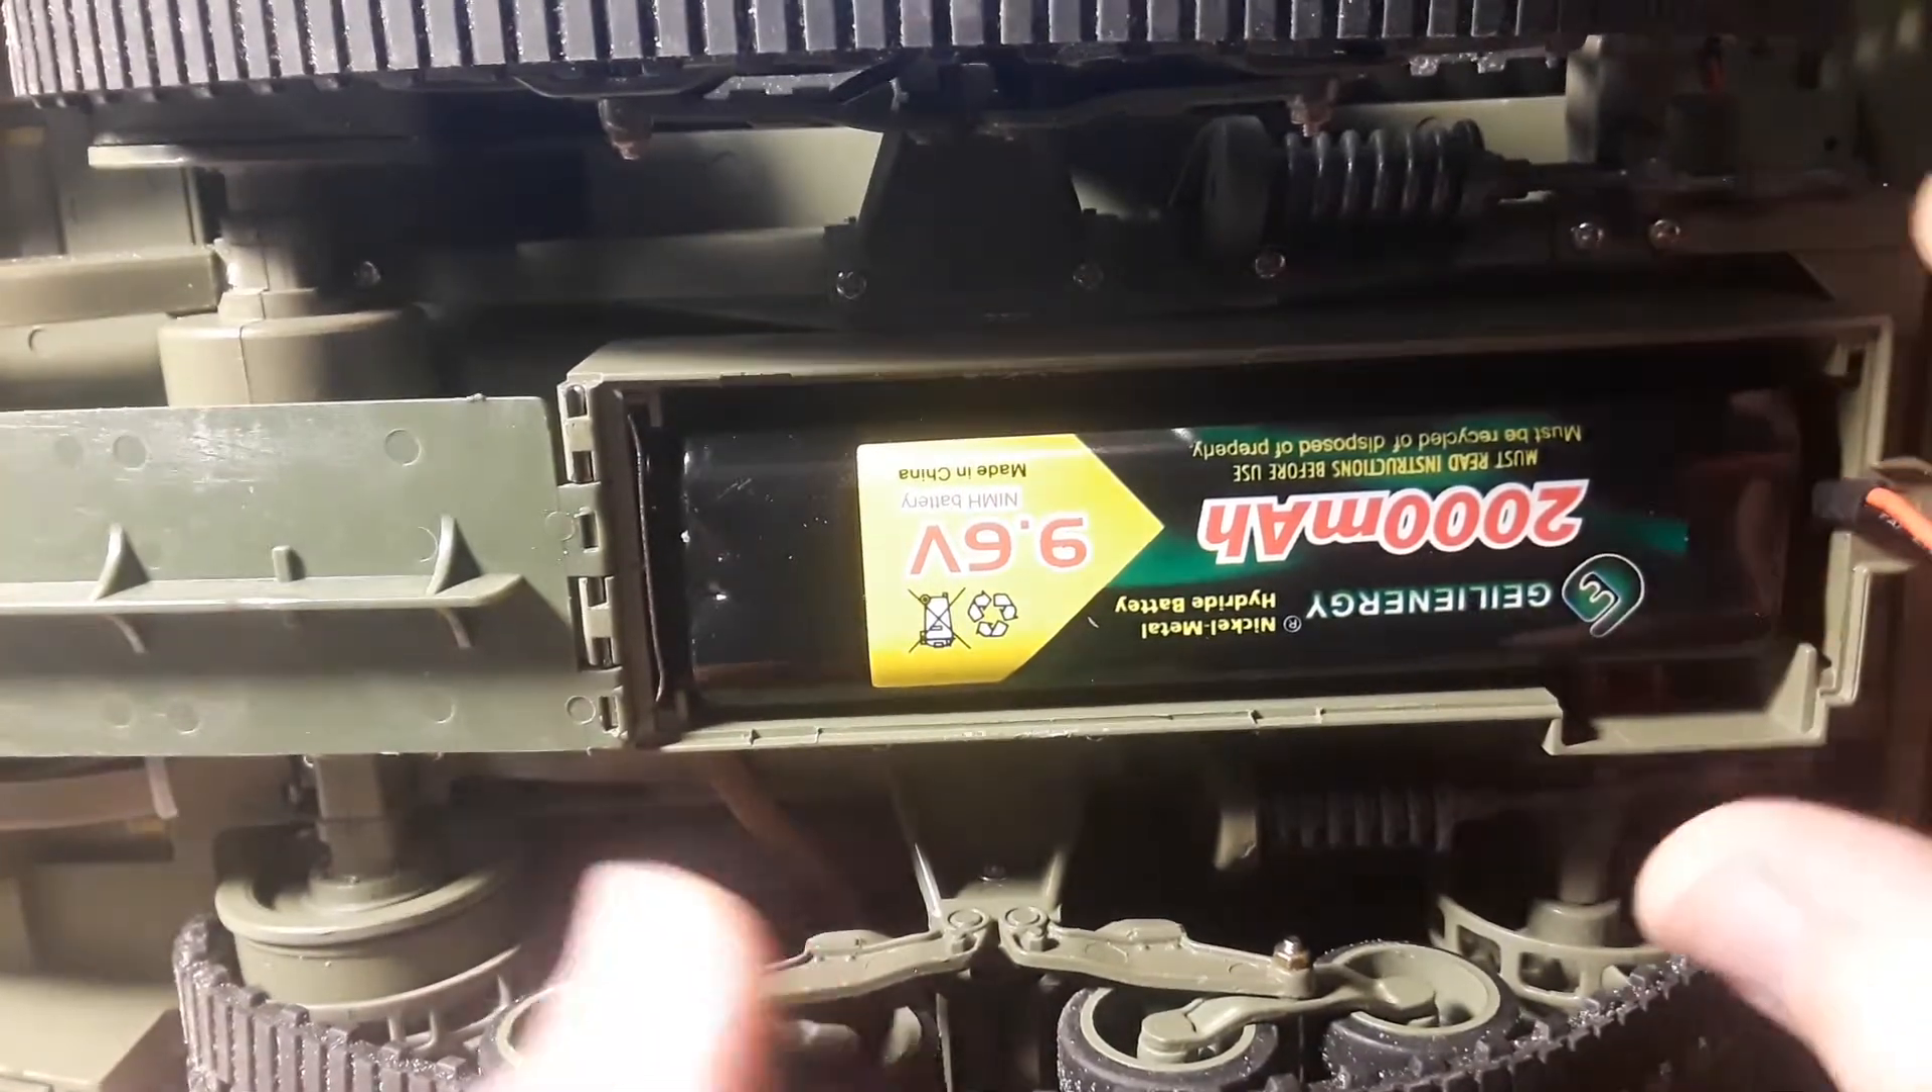And here's the battery. Fits in like that. Fits perfectly and plugs right in there.